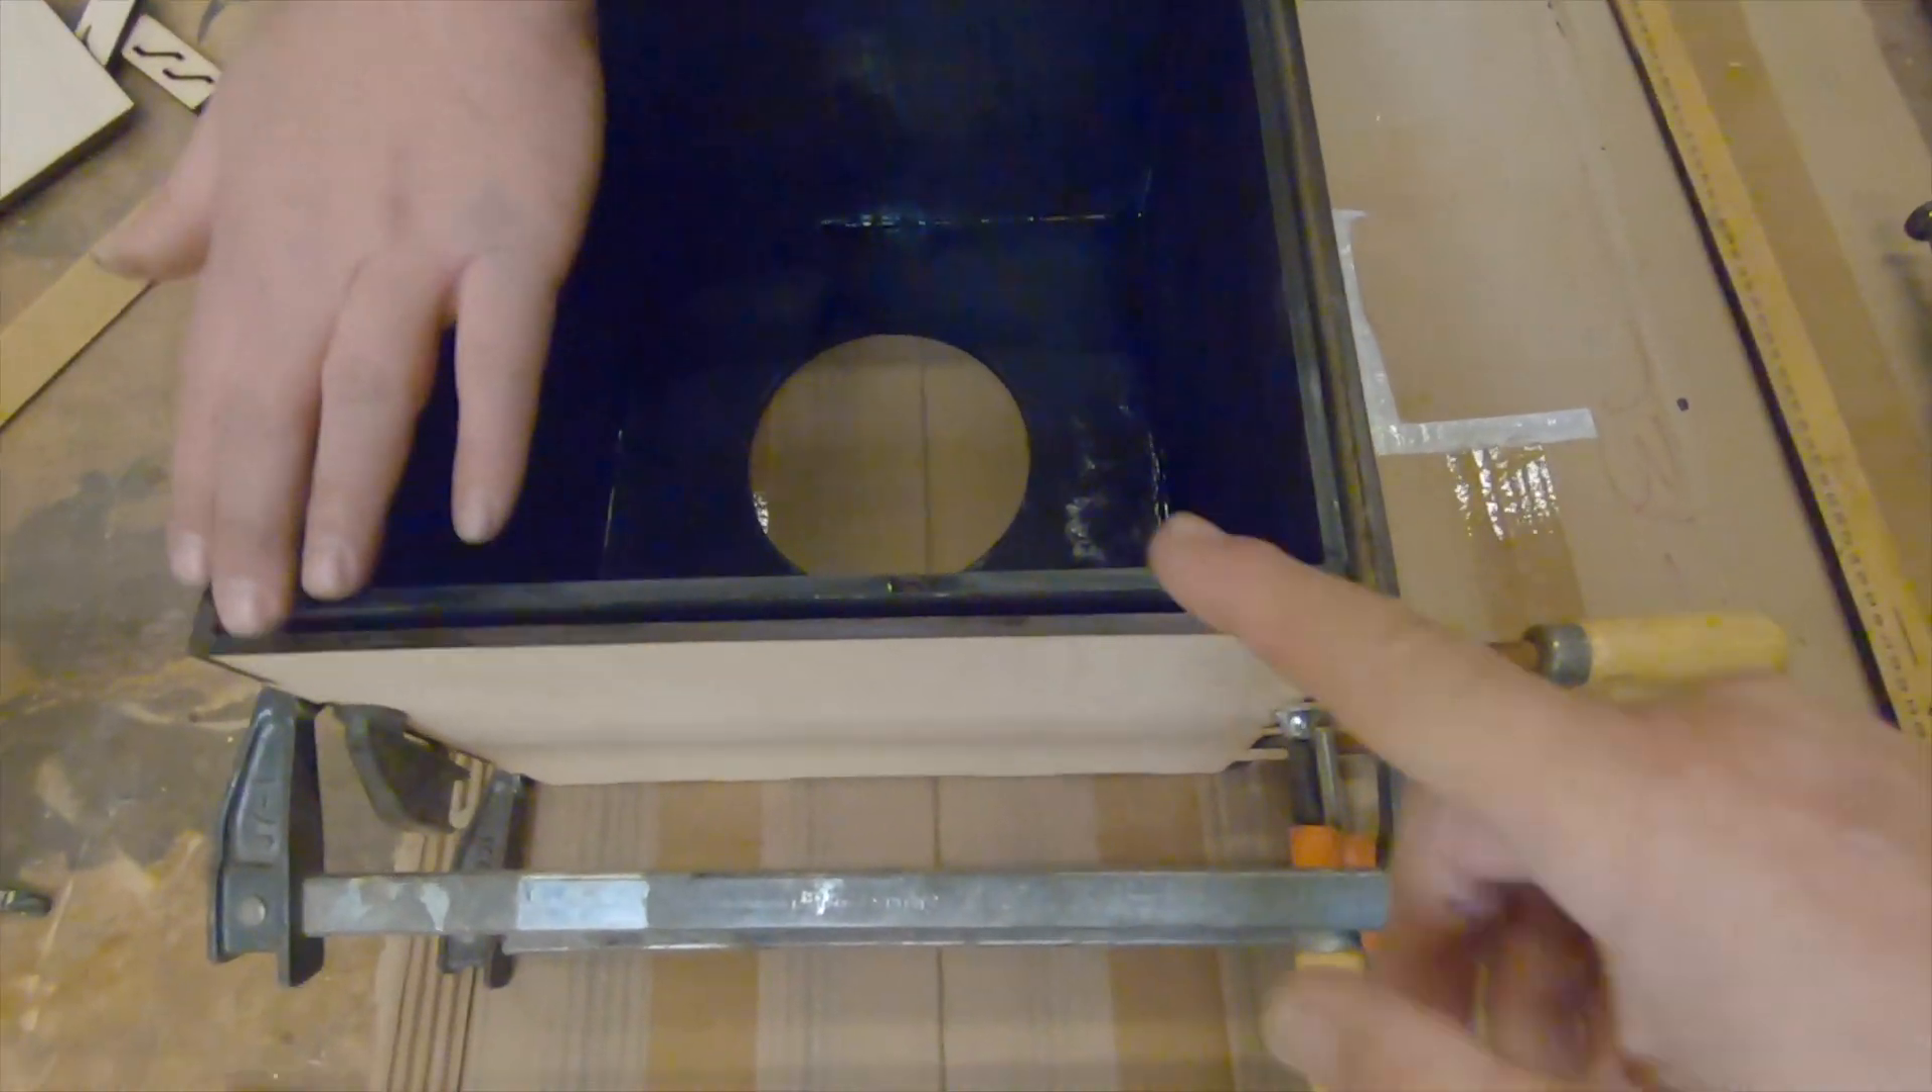And so we've just got the rear box together.